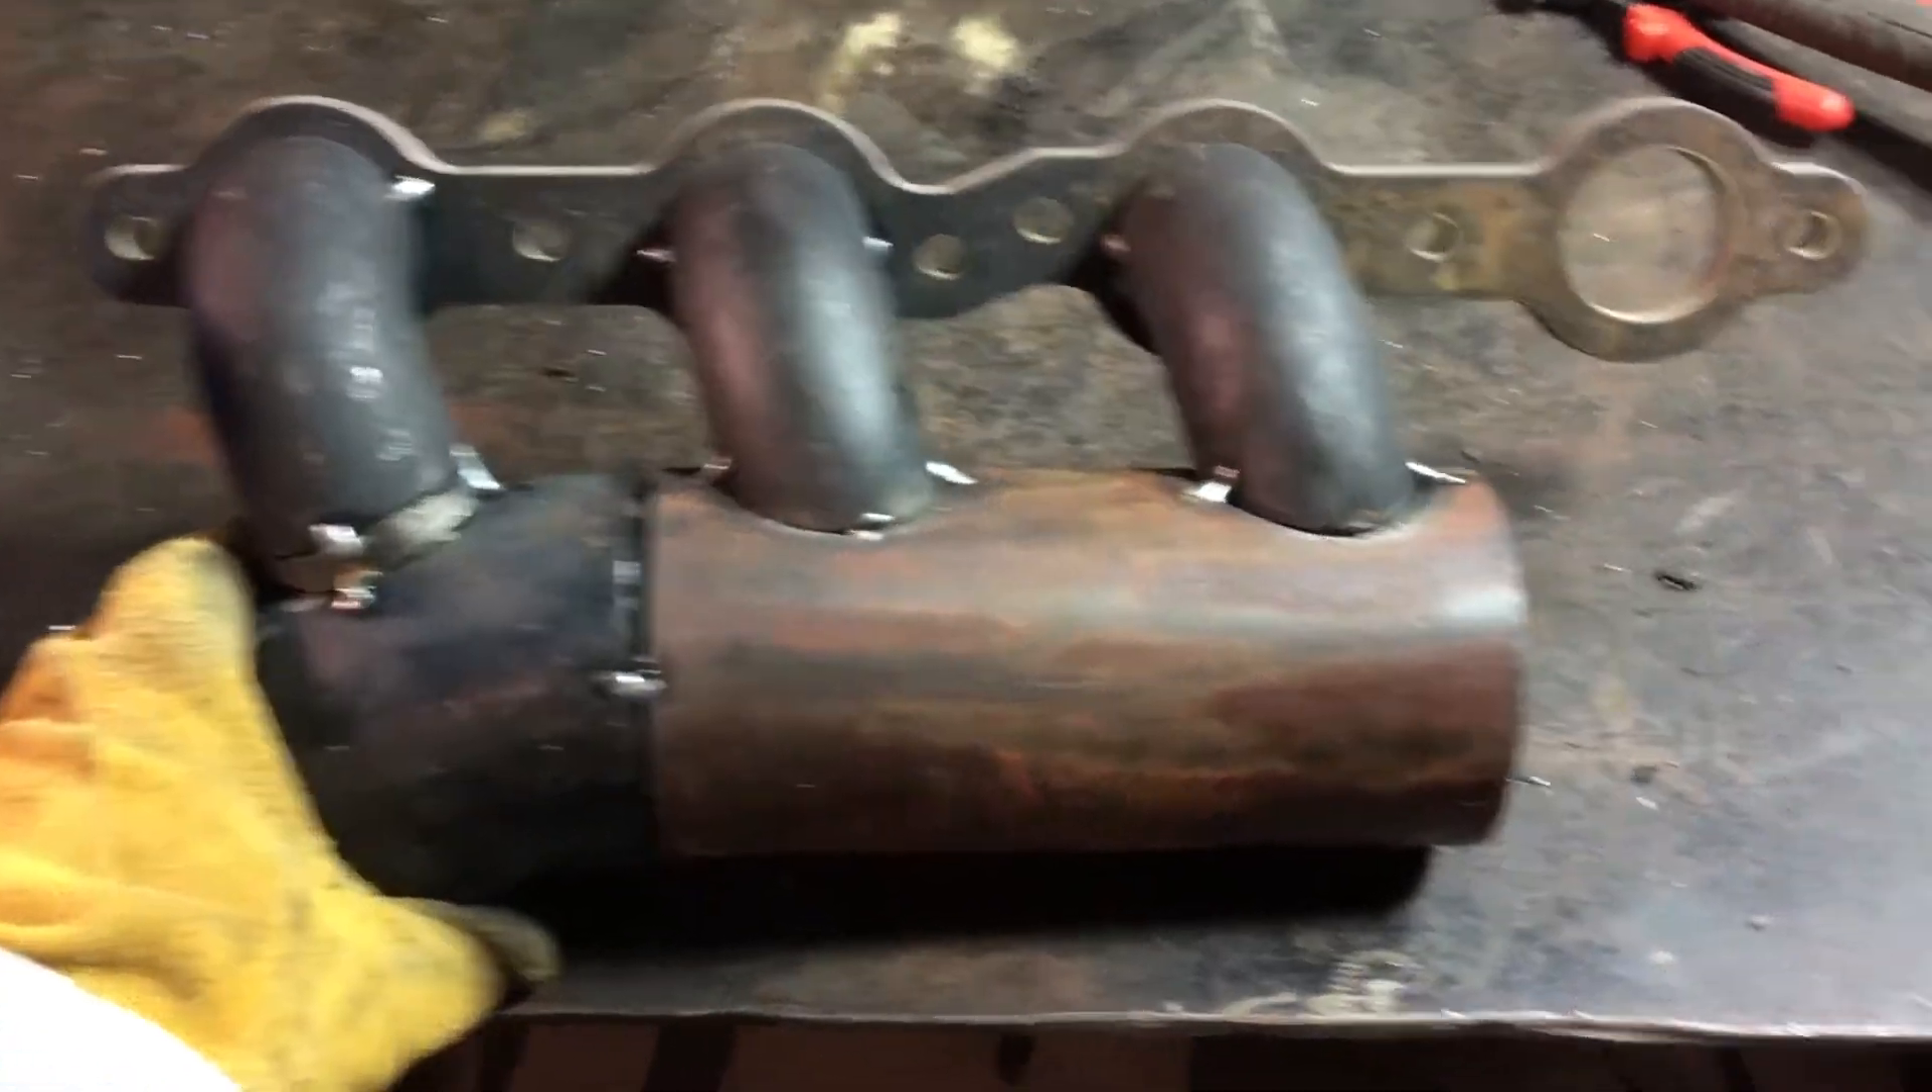We got three out of the four weld elbows connected now I just gotta weld that 90 in on the front.